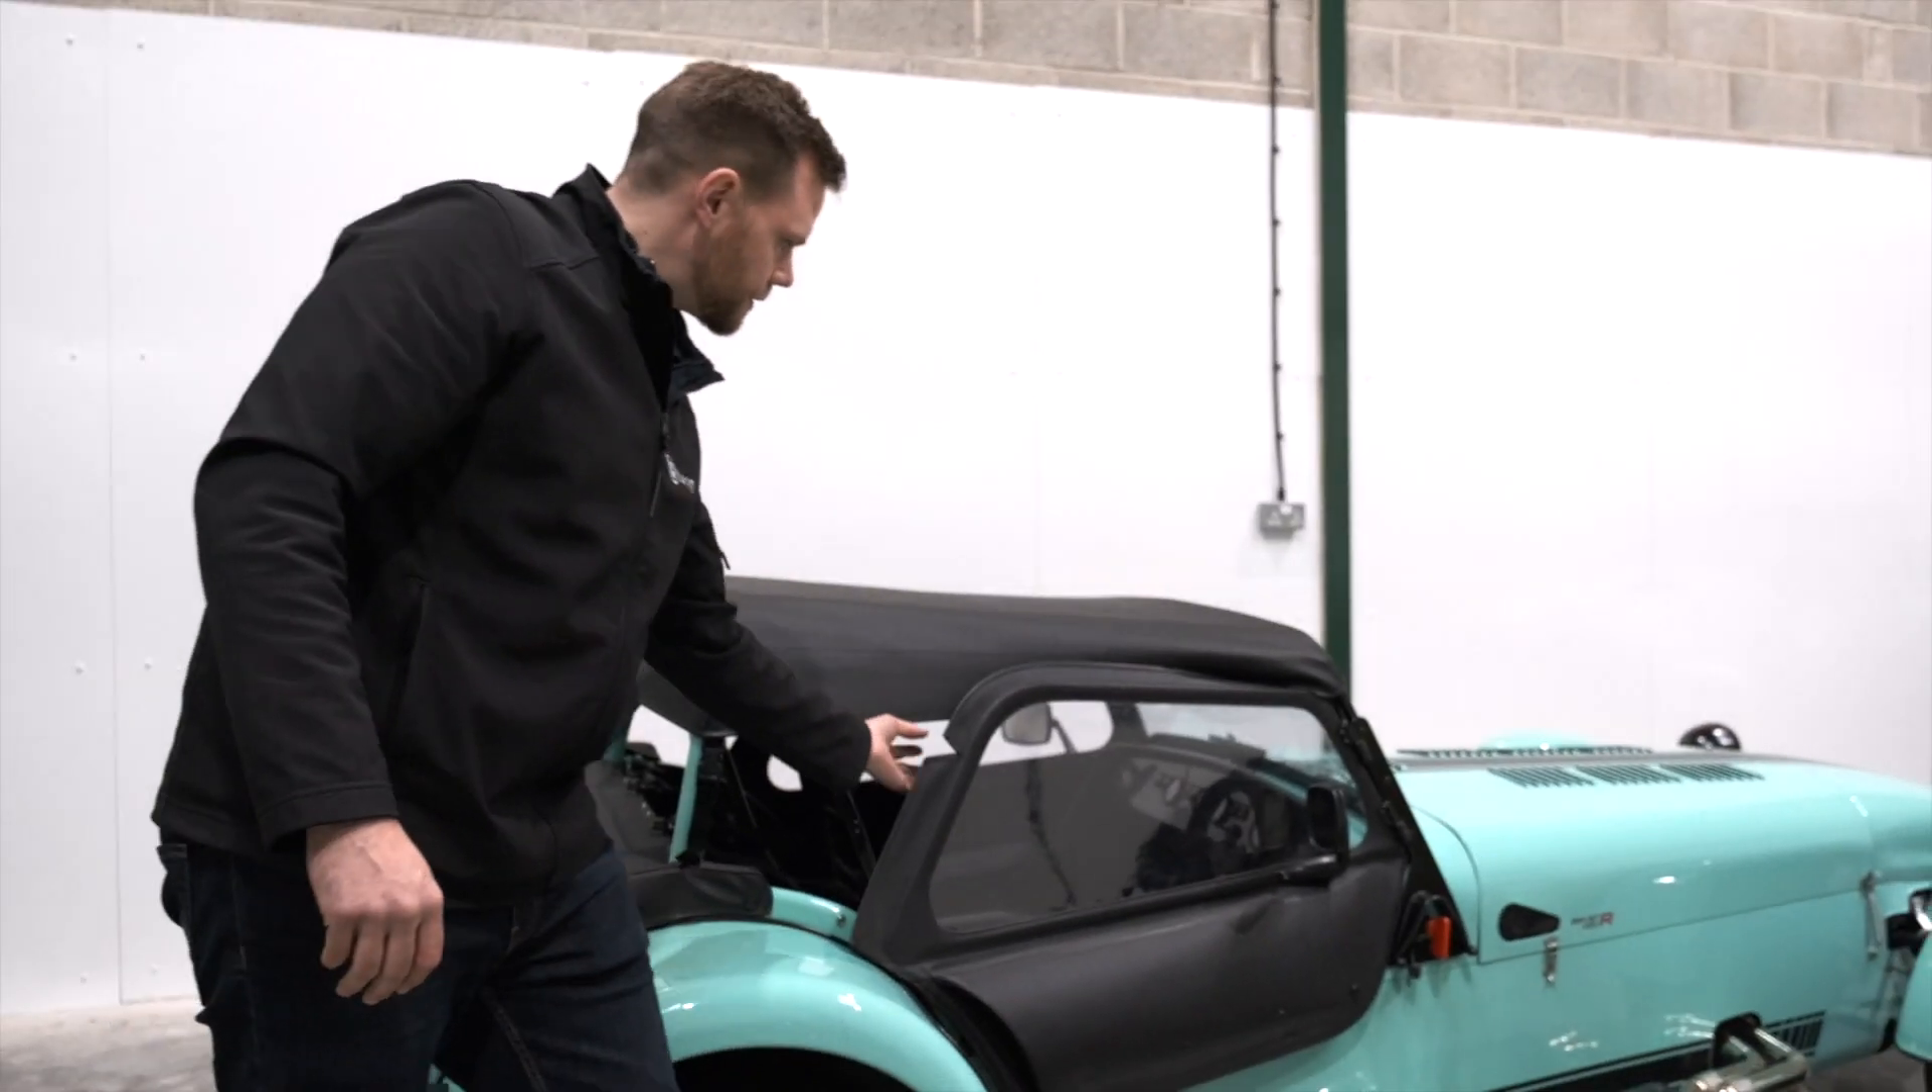That's your half hood on. The doors fit neatly under the sides there.